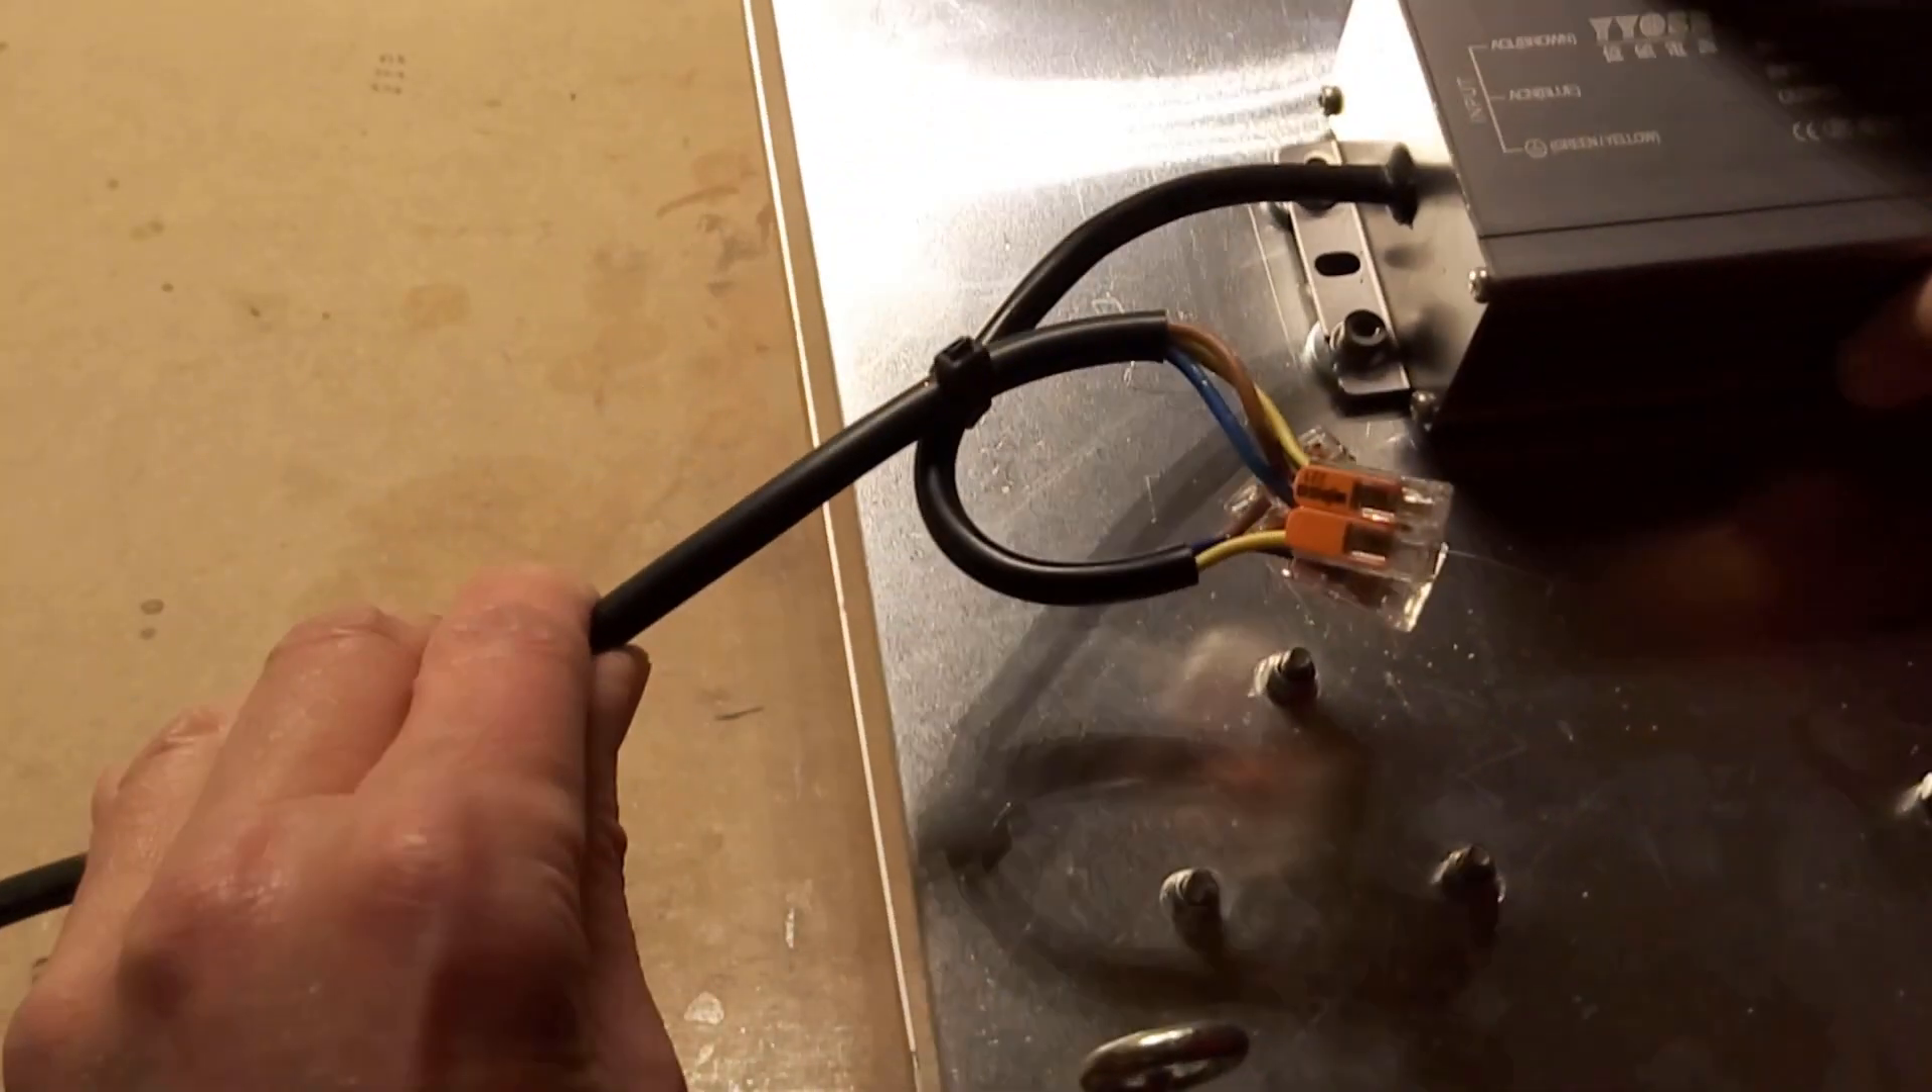I decided to use these clips as you can see to join the wires together.